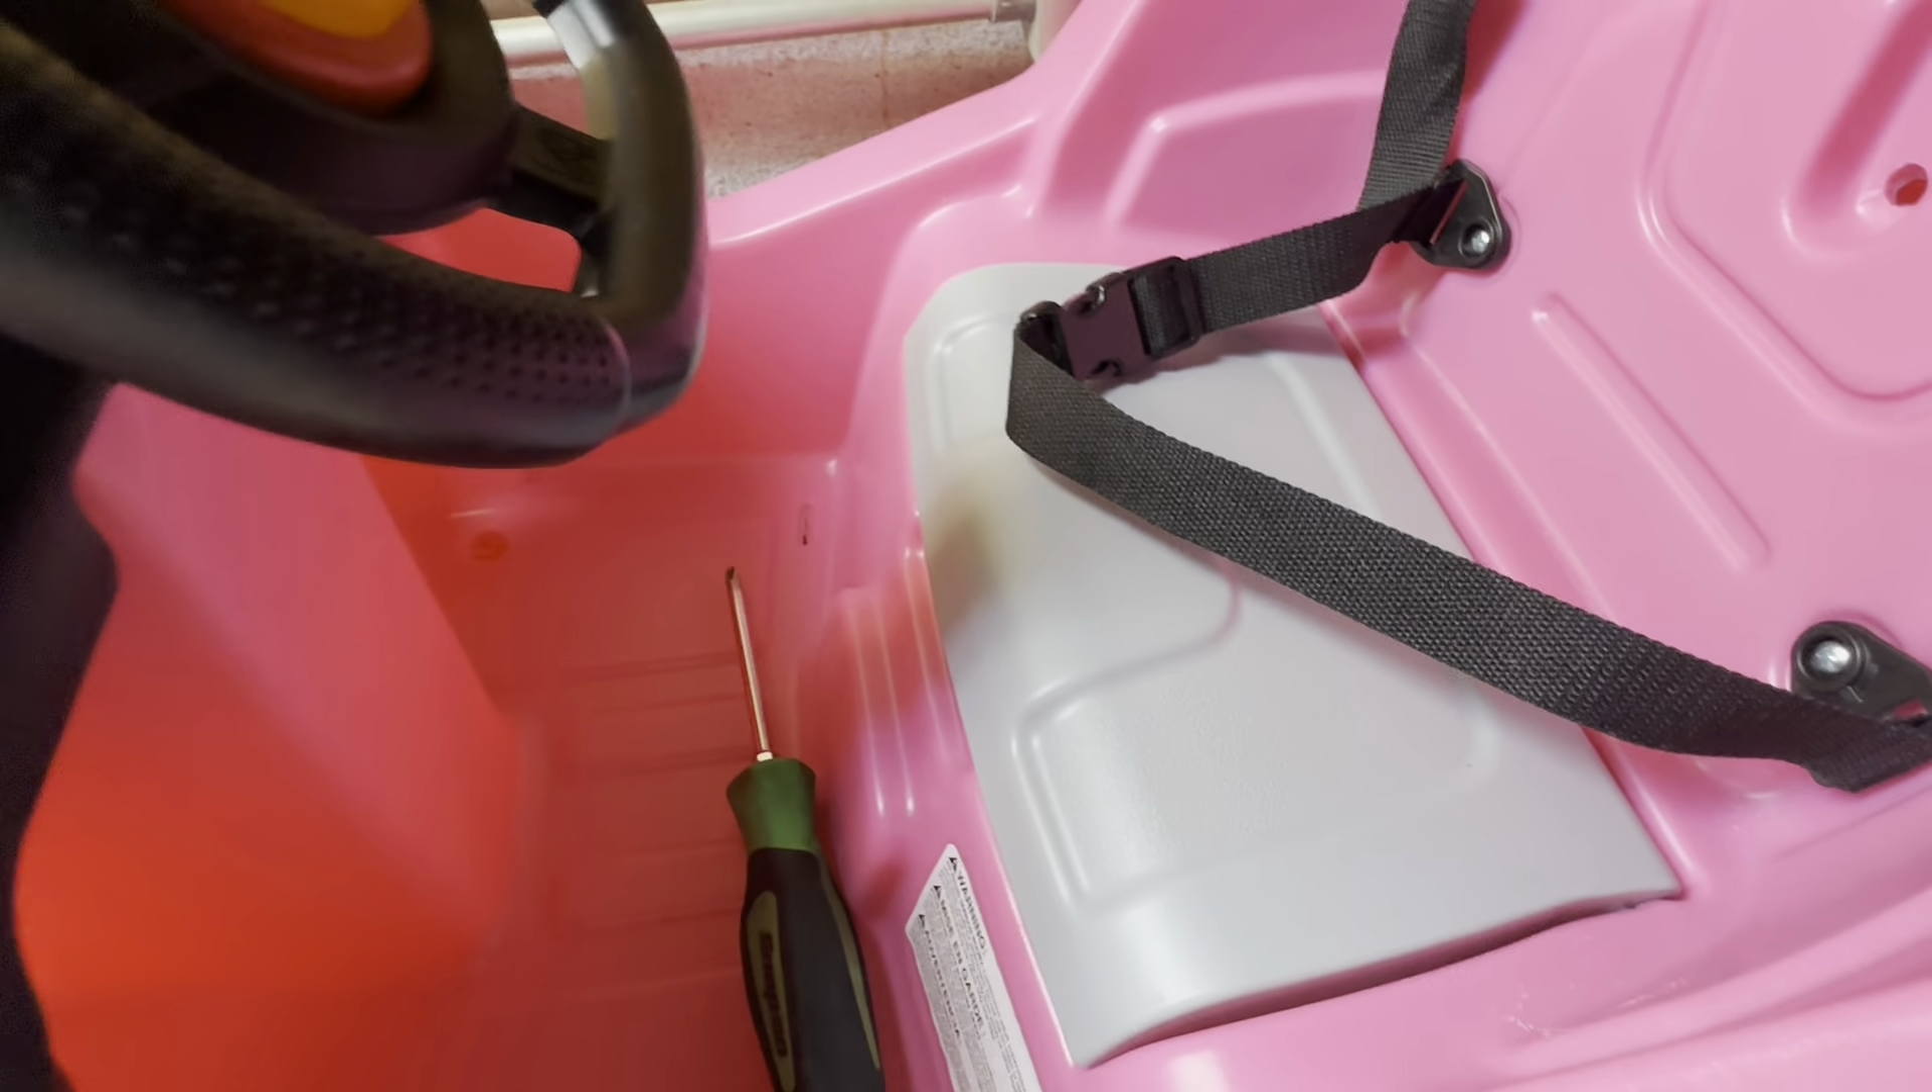Seat belt is all set.